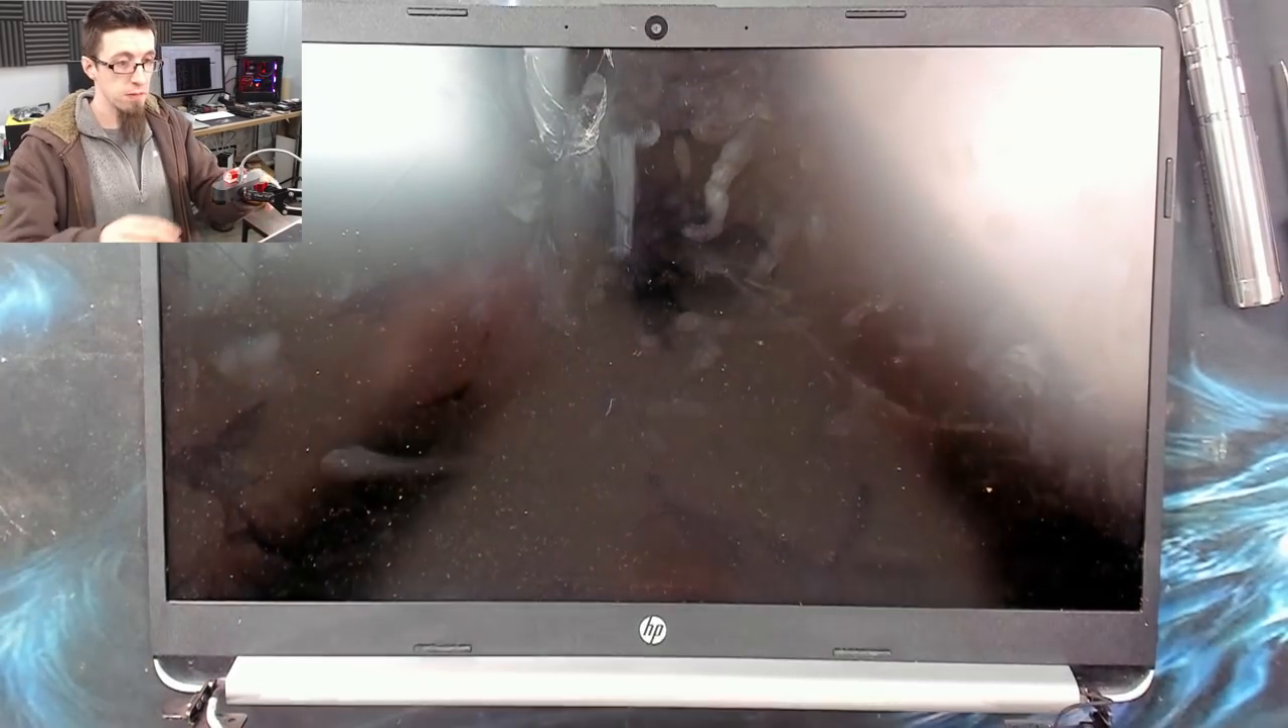And now I can just lift the body away from the laptop and put that to one side. Now we've got a display assembly.